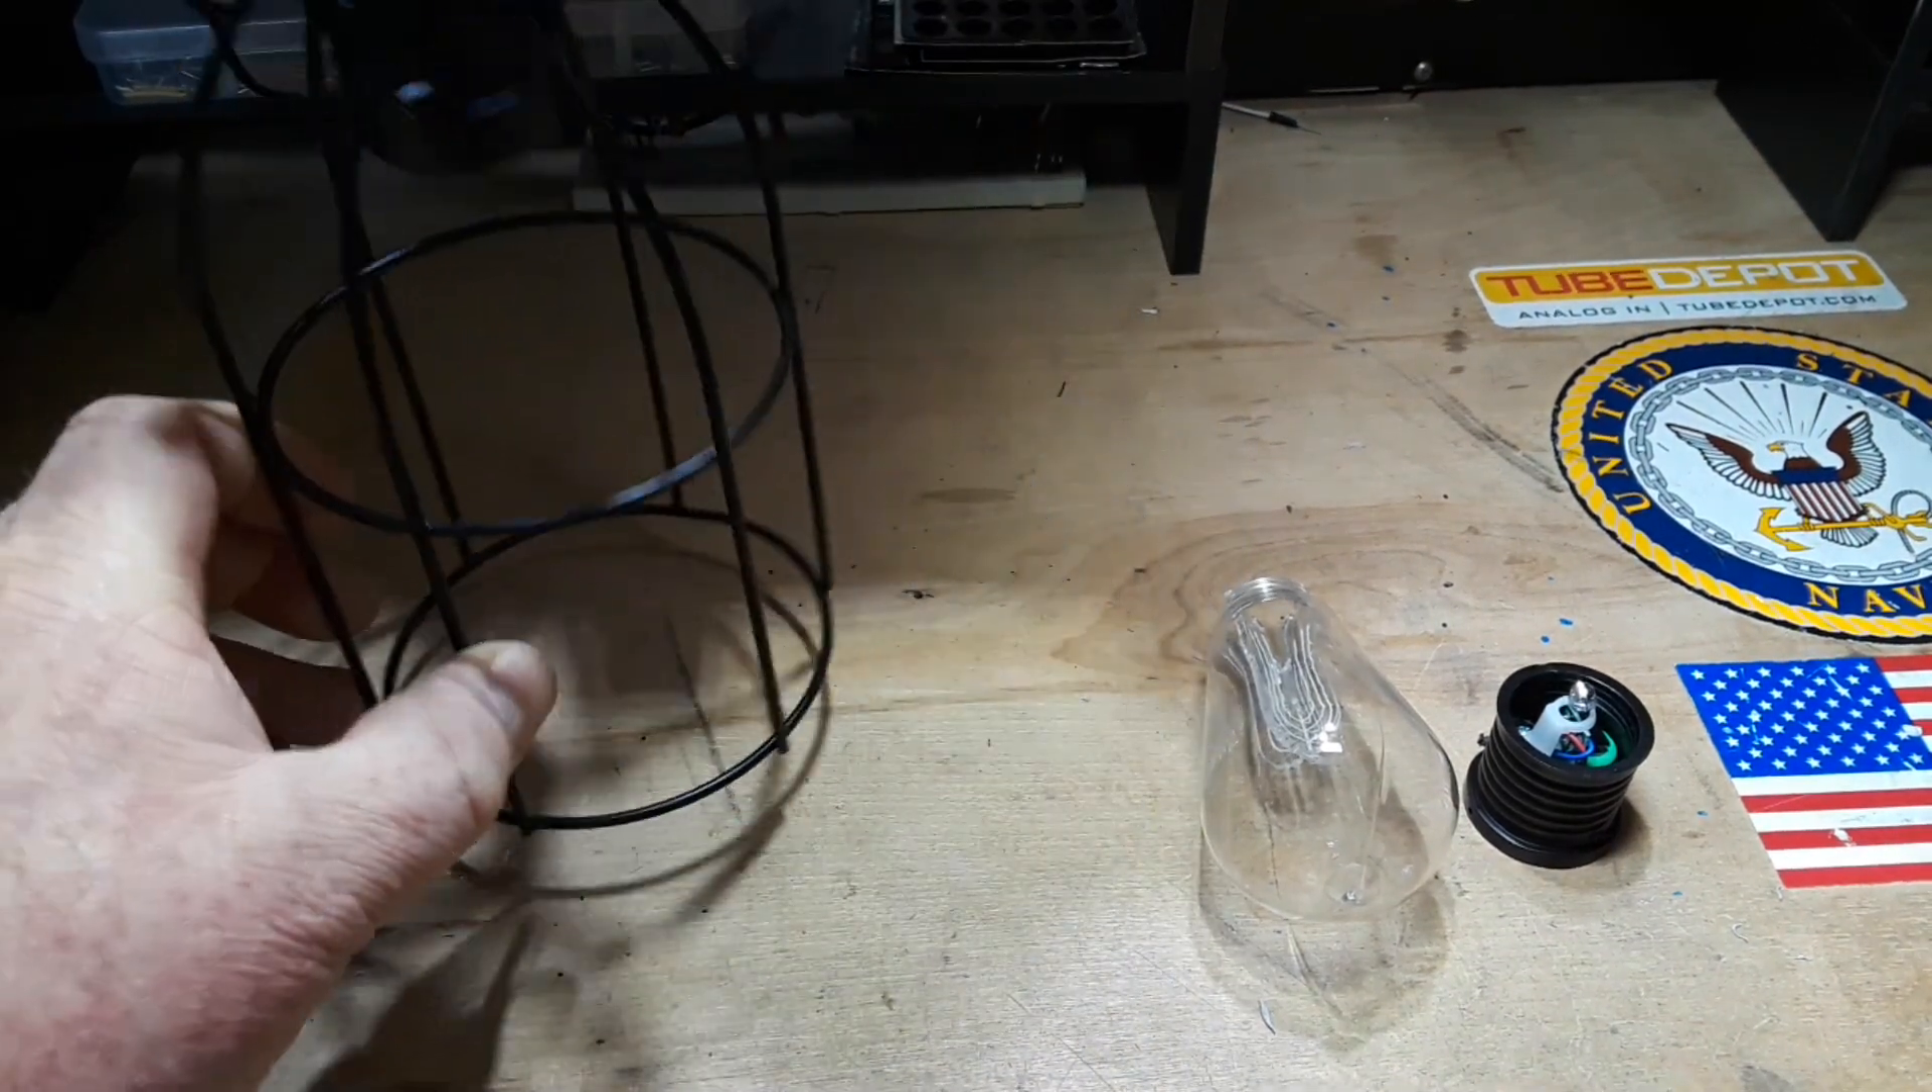So disassembly was a success. We were left with three main parts.